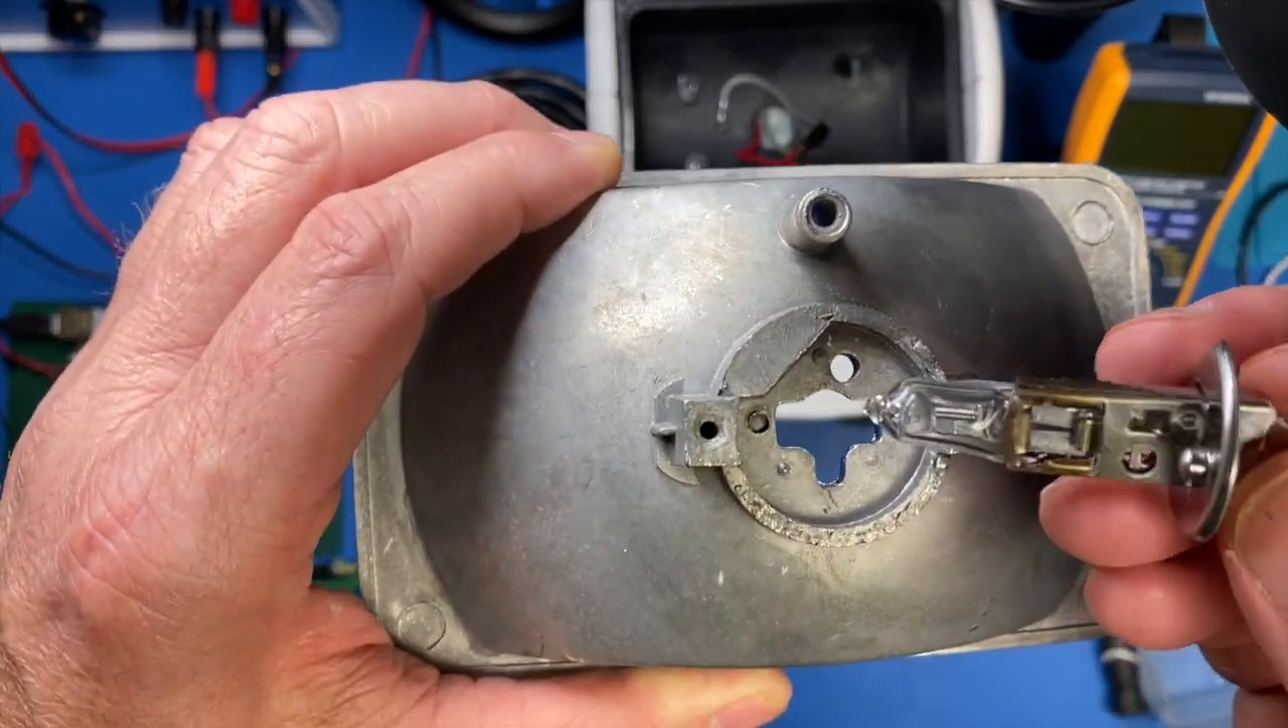I removed the 12 volt bulb which is in a custom package and it's a small bulb.